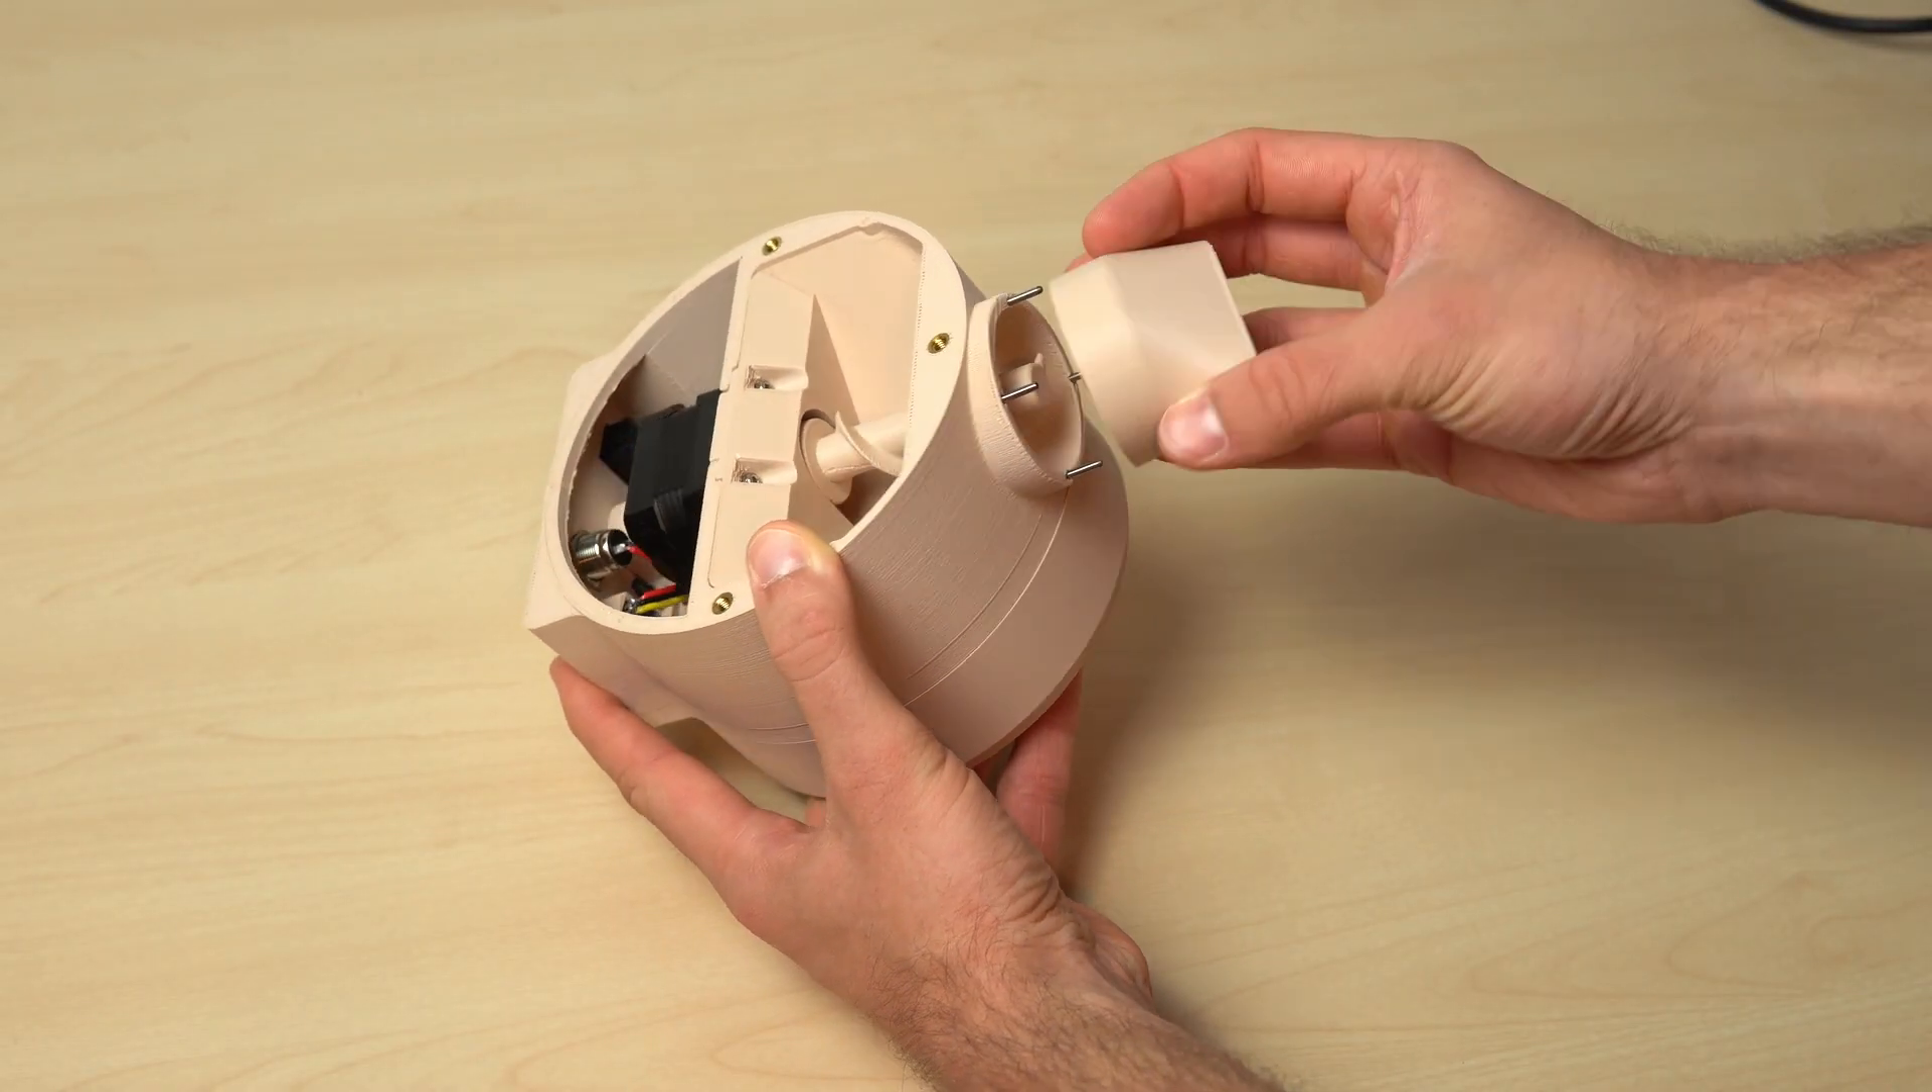Now it is only the nozzle outlet that has to be pushed over the pins.